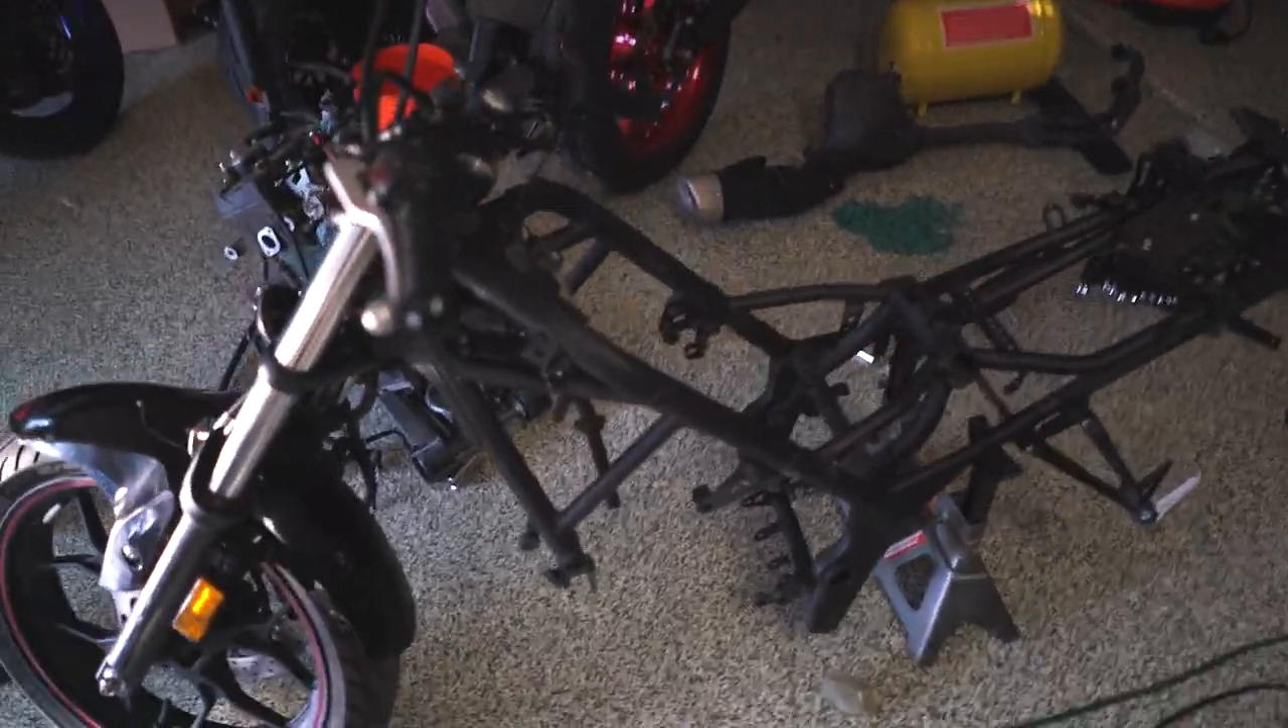Here is where we left off last week with almost everything completed in the disassembly of the R3.